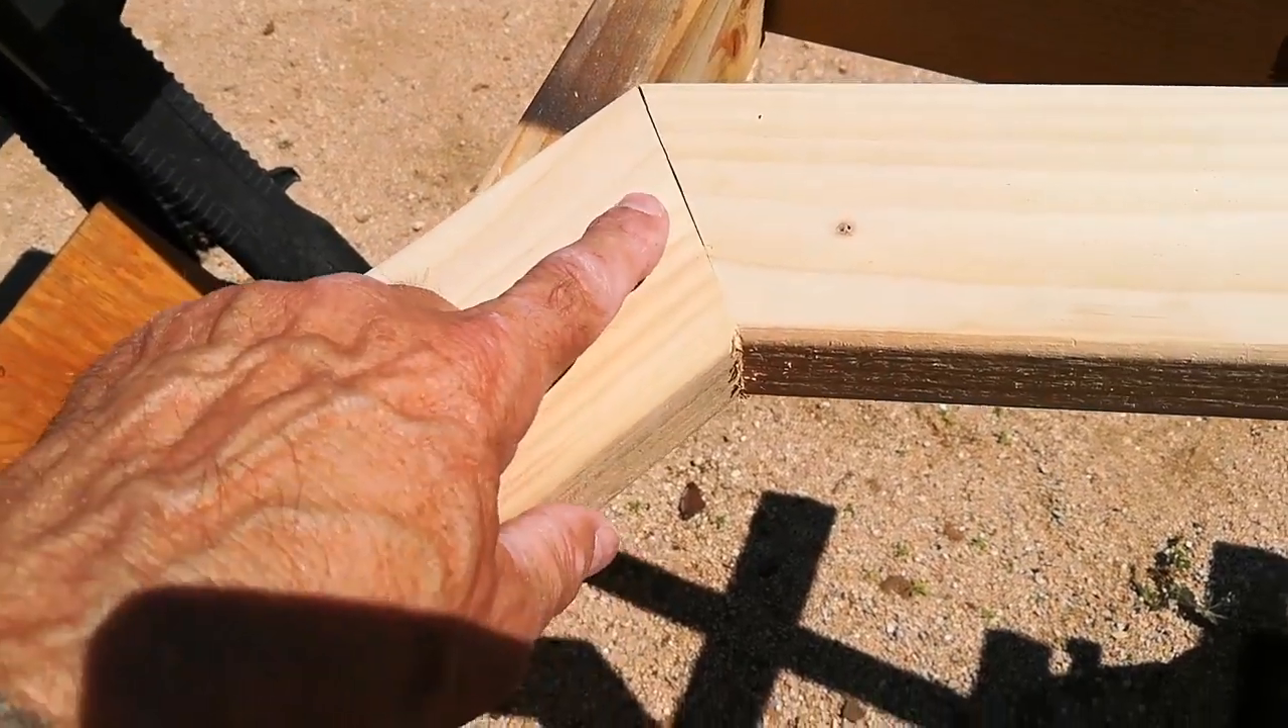It was kind of fun because the miters turned out real nice and tight.